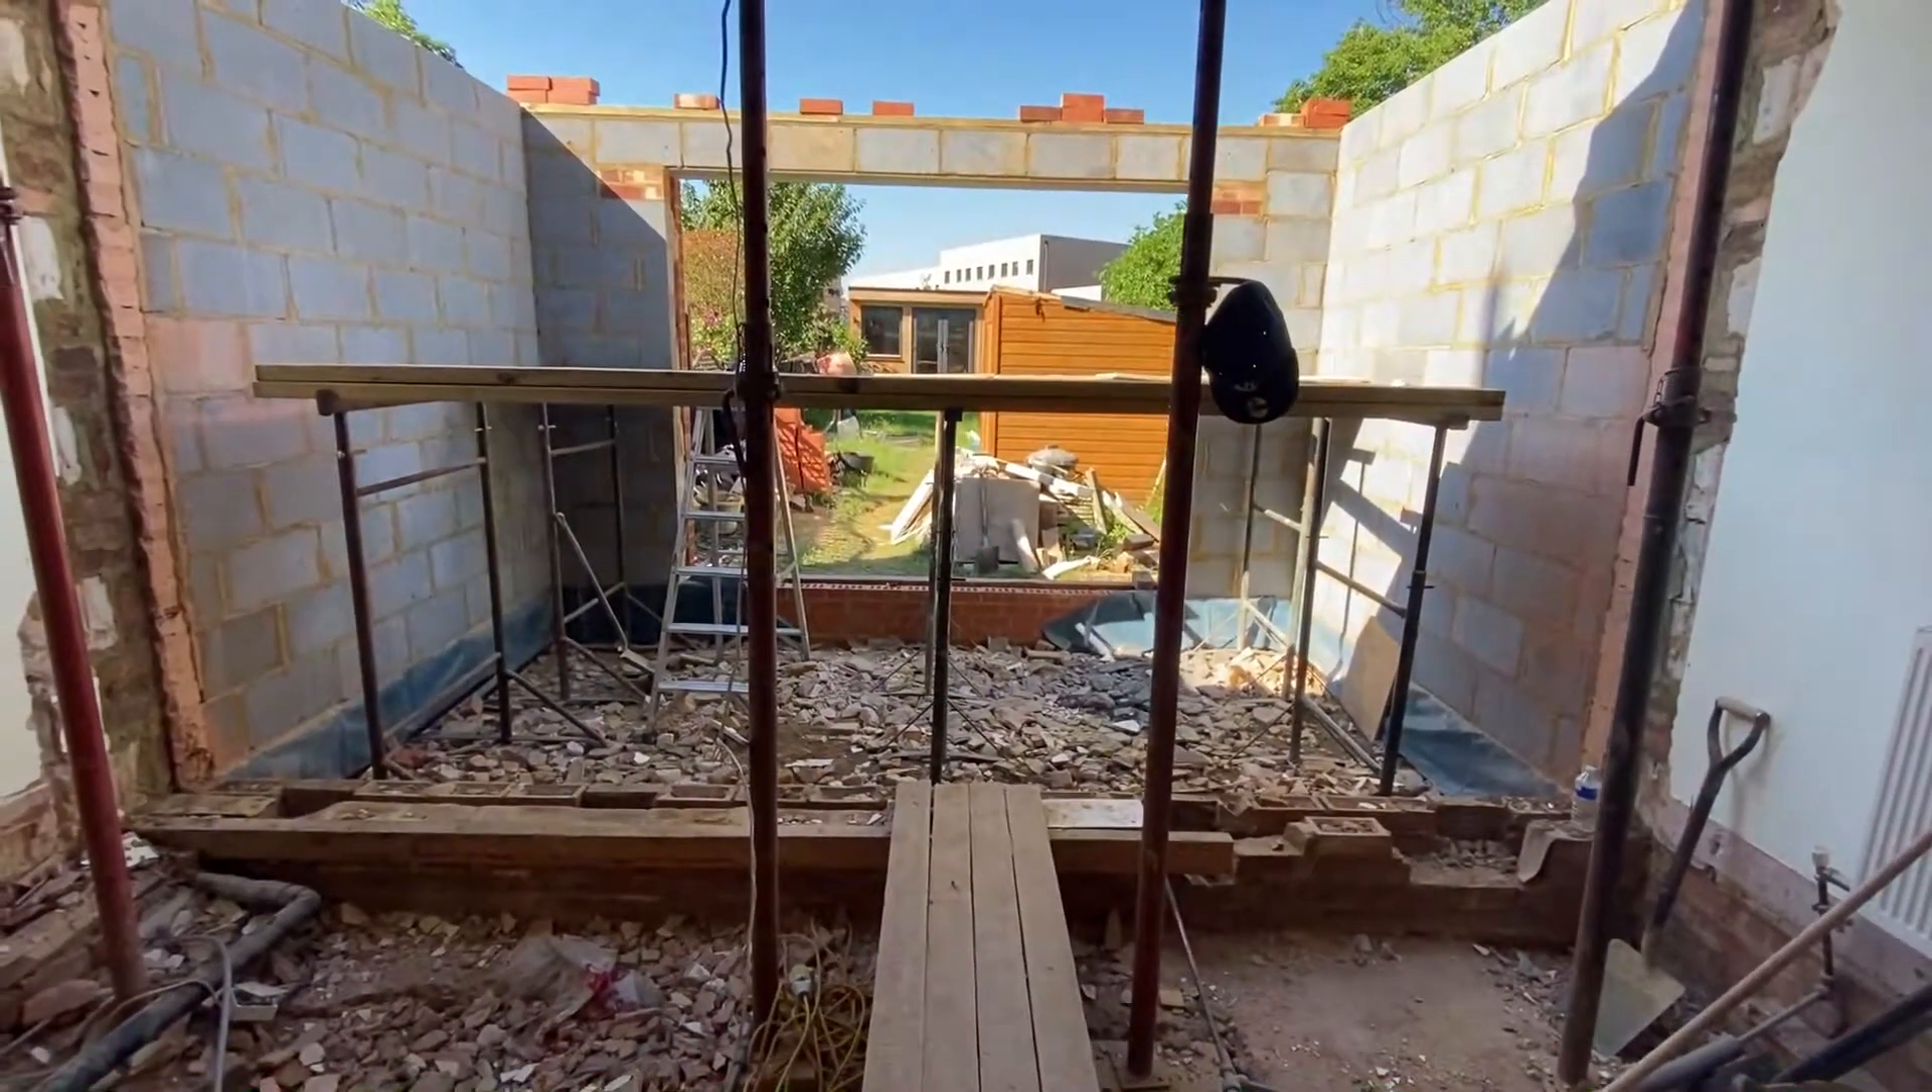If we look now a bit later on, you can see the block work has now been completed. So all the way across the top of that gap, the blocks have been built on top of the lintel. So that's the final structure.